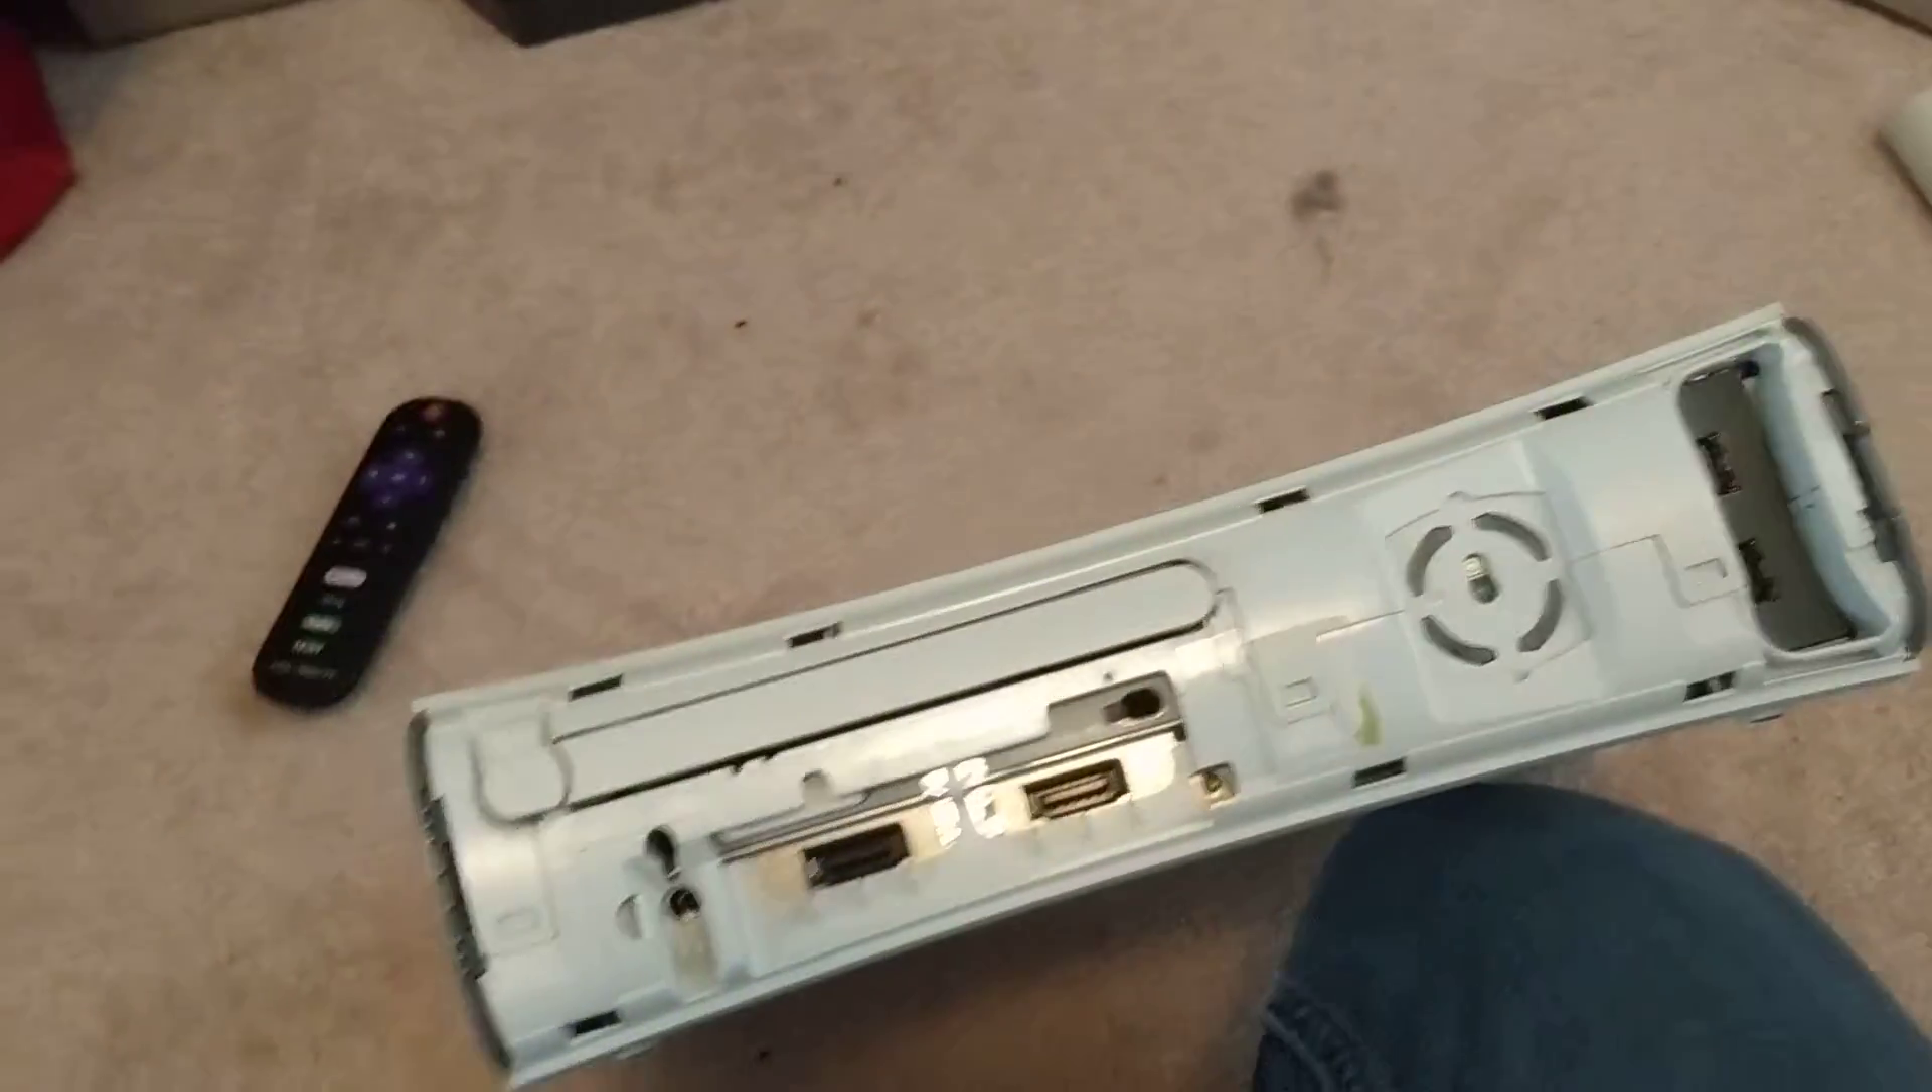I've taken the face plate off.